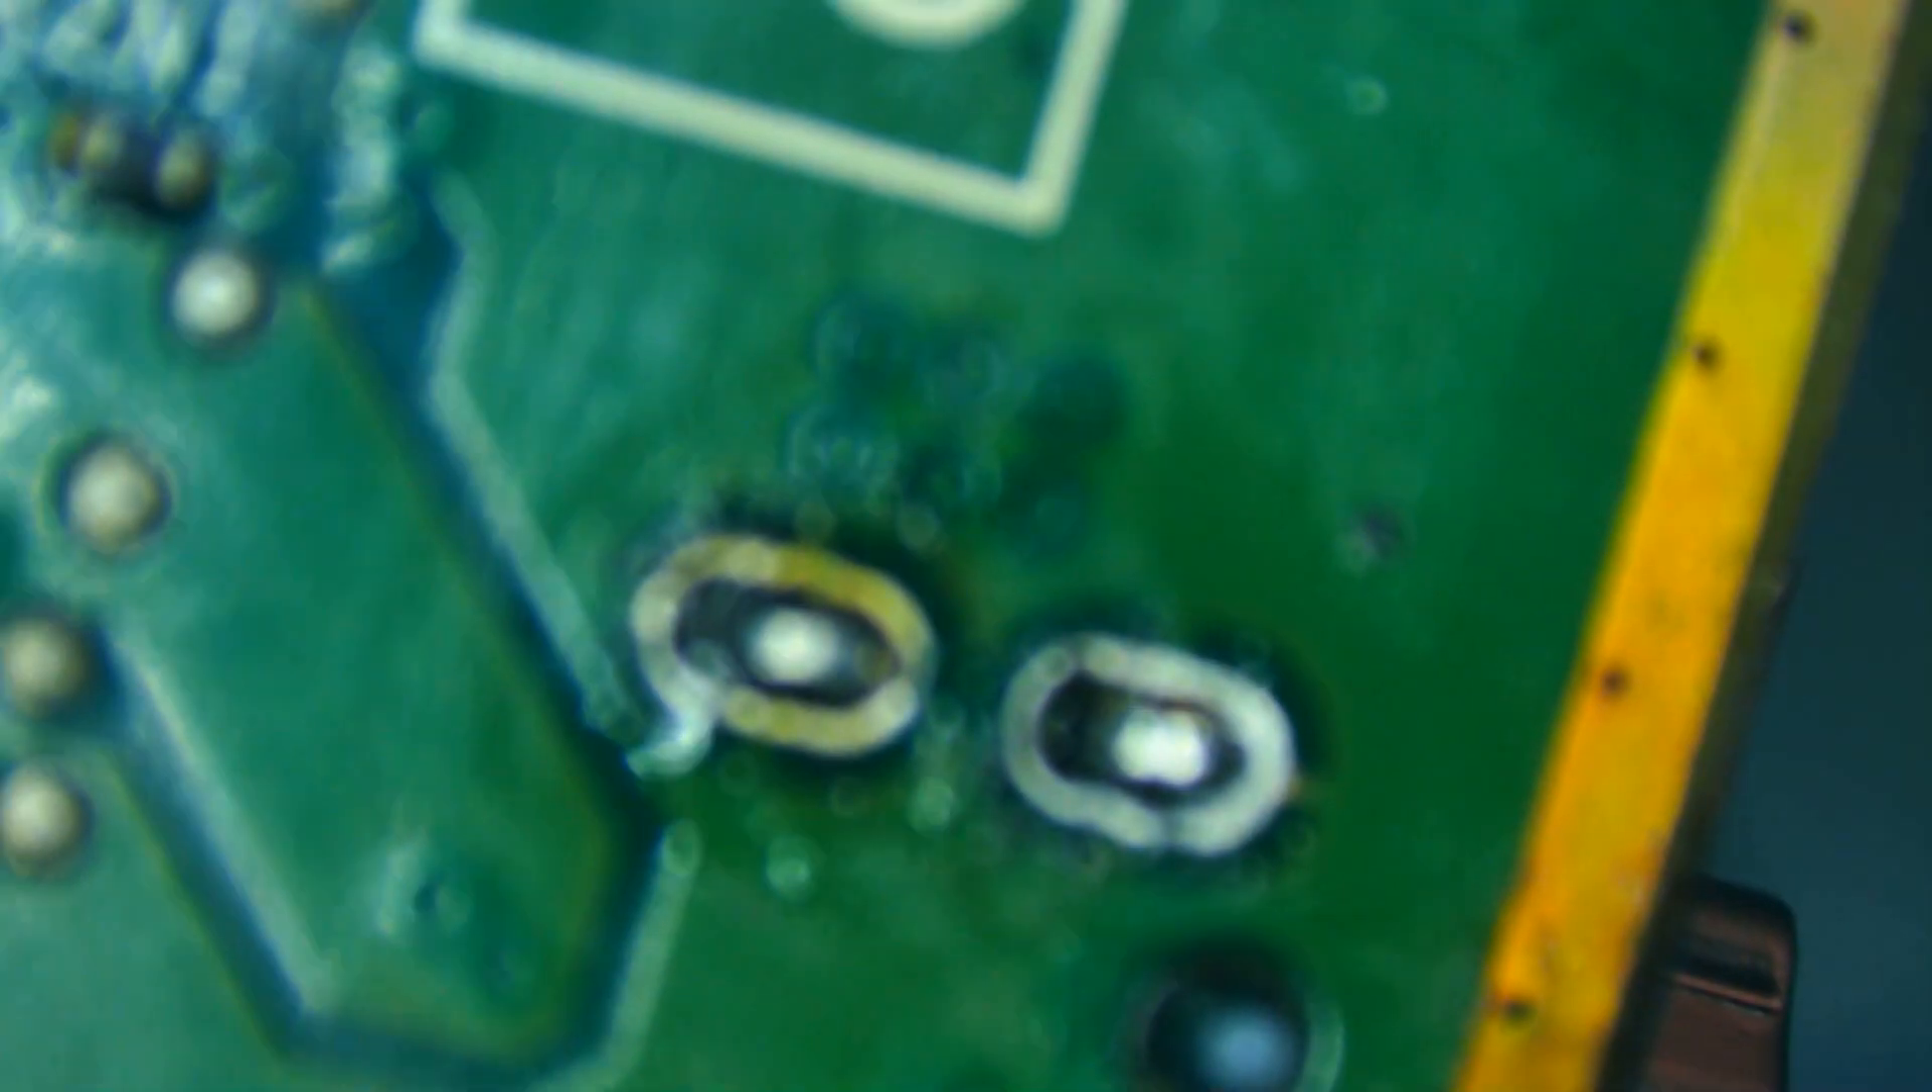Now when we flip it over, you'll see that the solder has not traveled all the way through the holes, right? There's solder in there, but not enough.